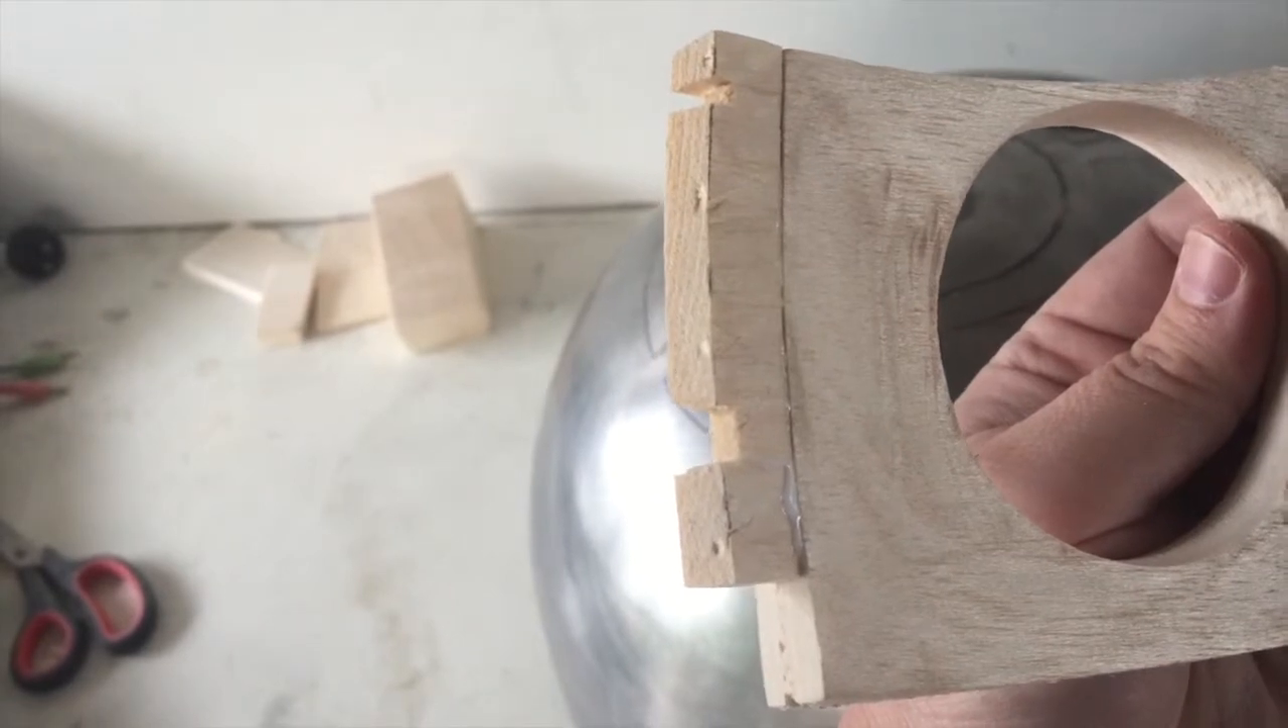I ended up having to cut an extra bit for the side here and as you can see the glues on there it's still just setting.